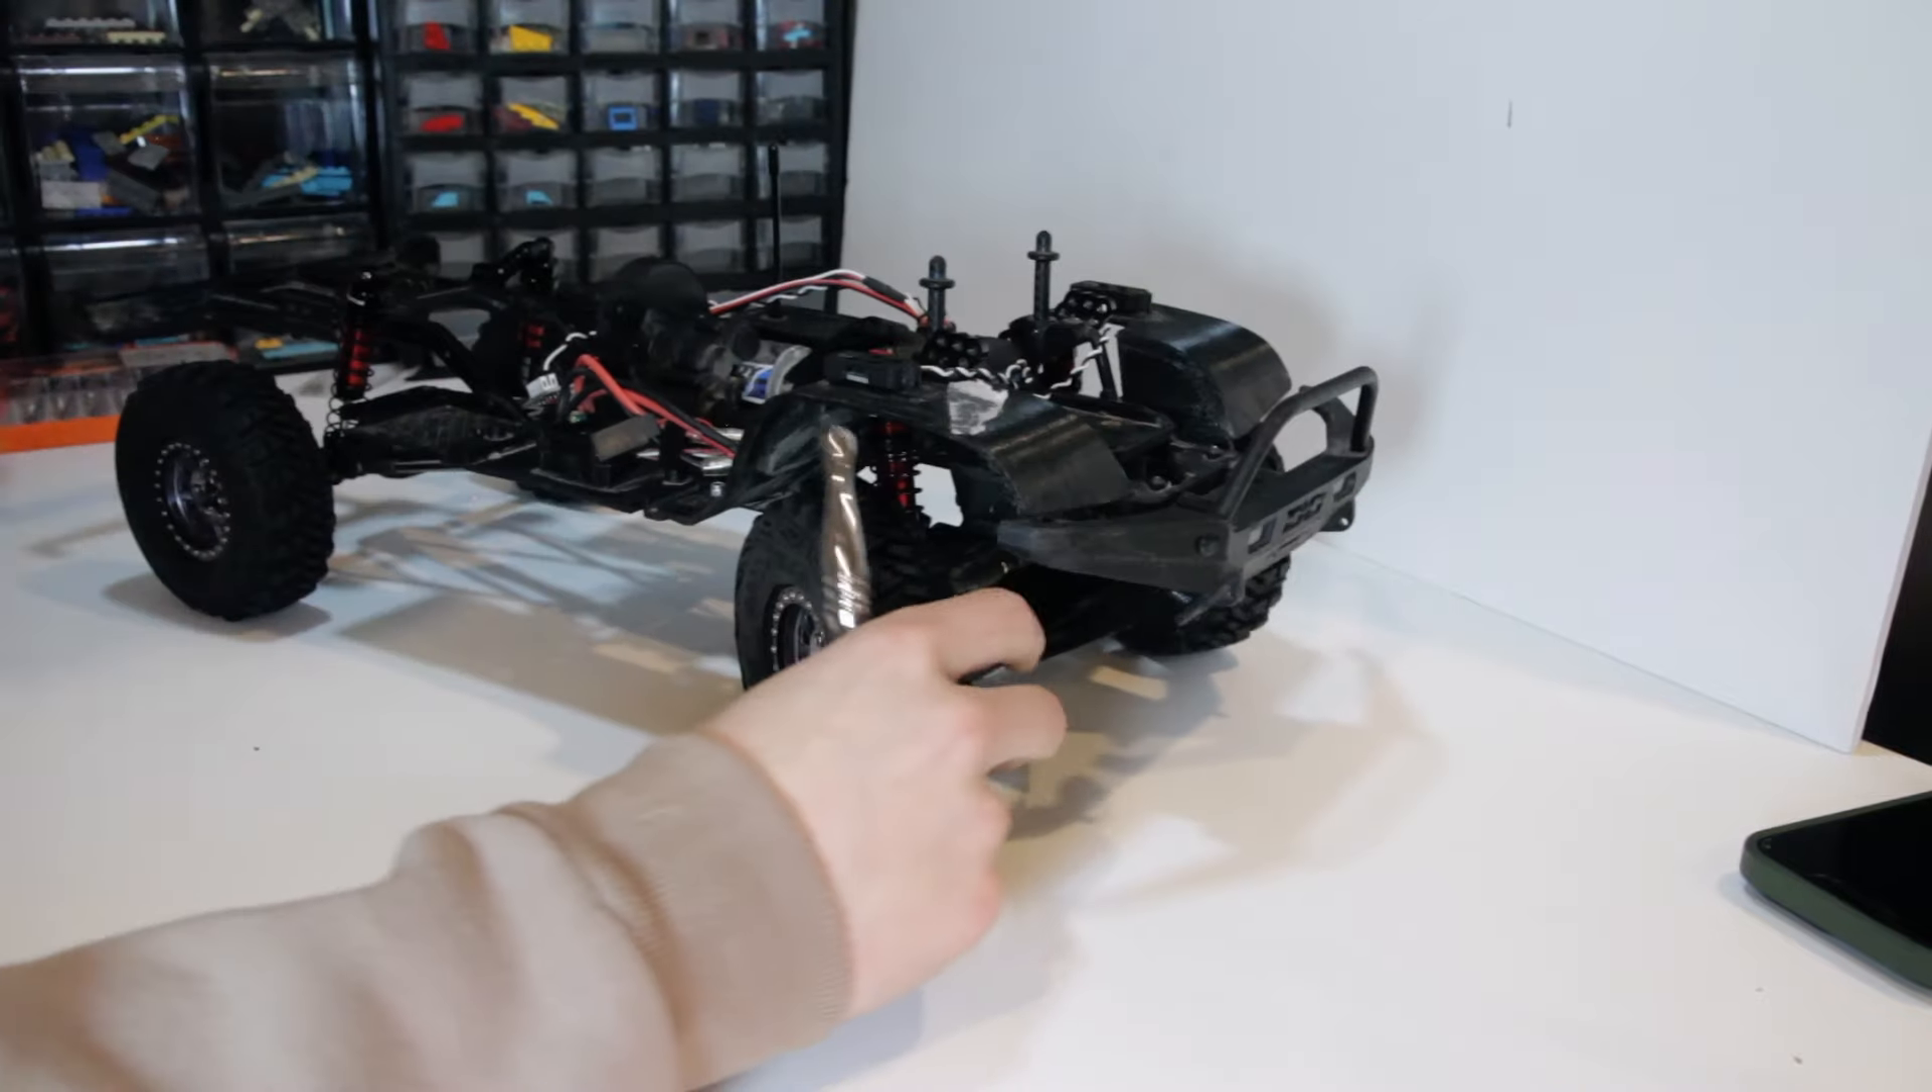We got those wheels on holy crap they look good.